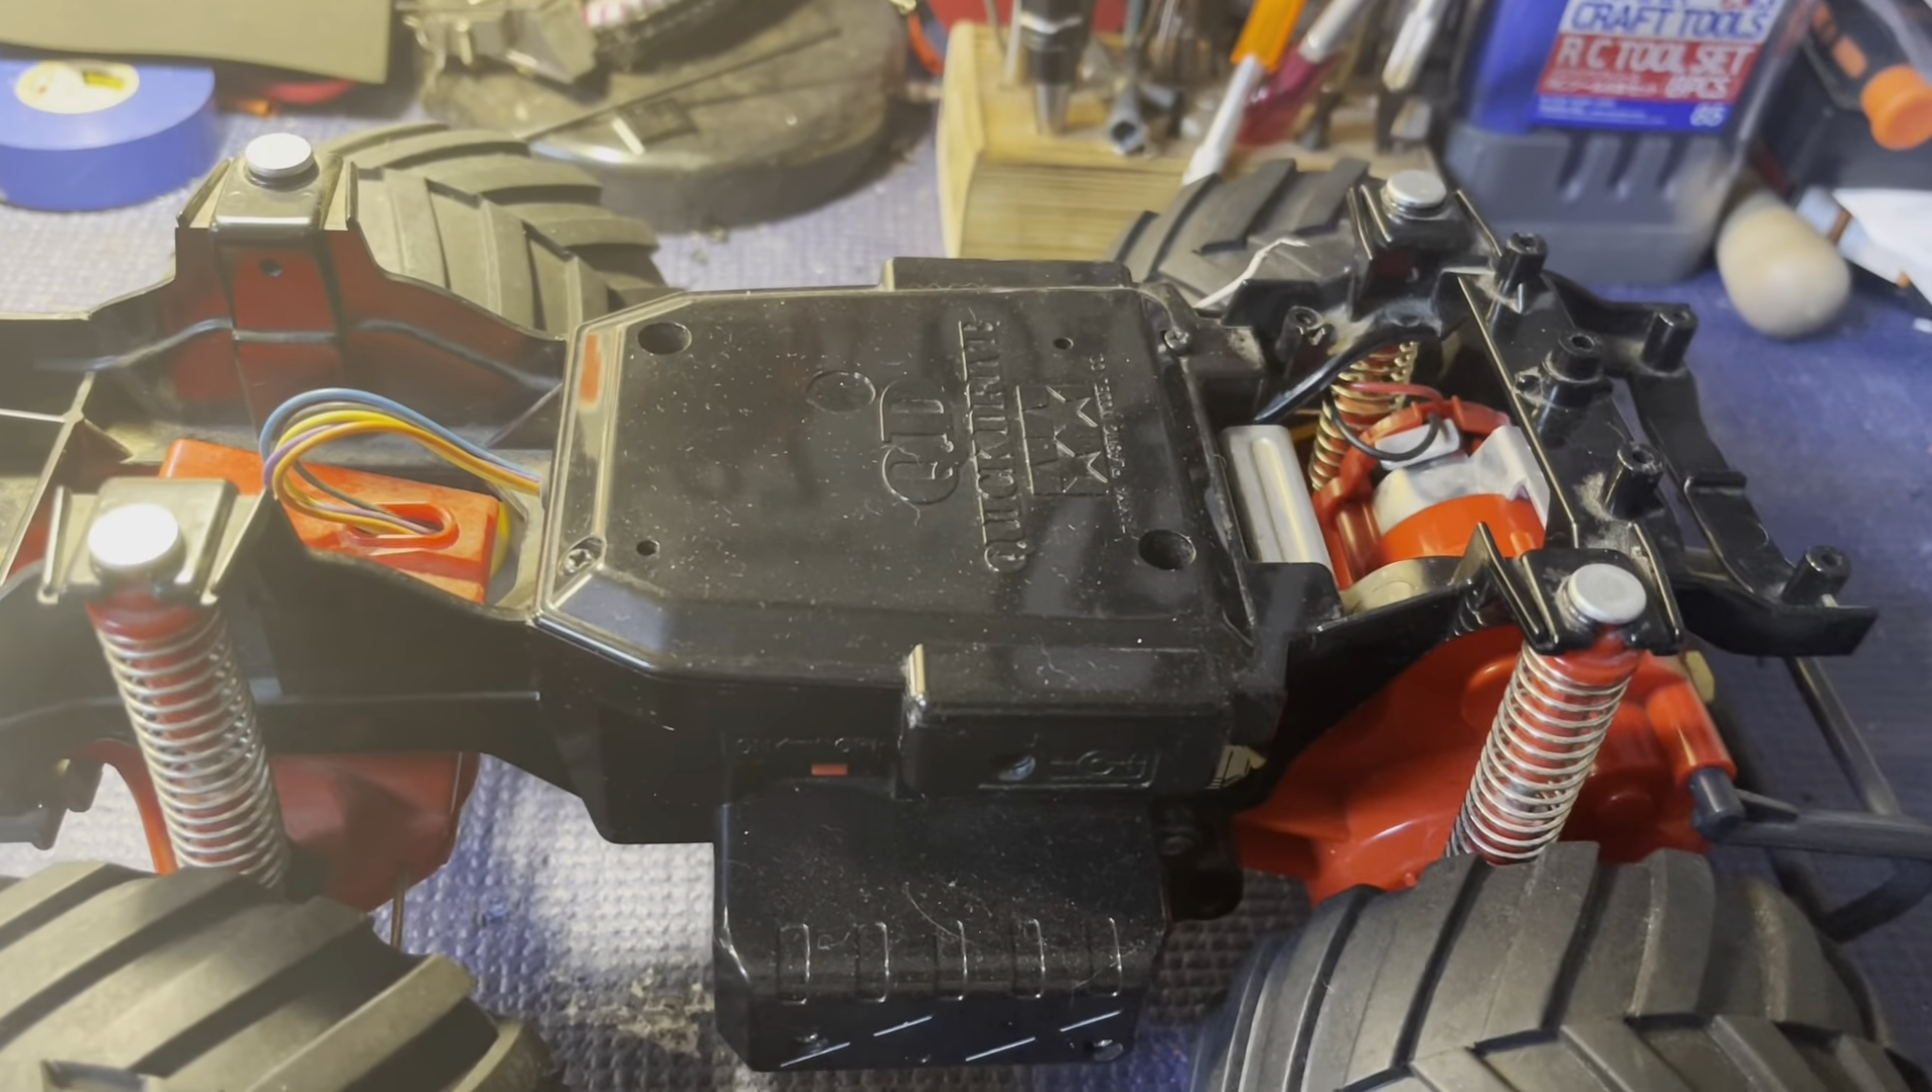All right so i got the body off and we're gonna have to disassemble the front end but i'm gonna do that last.